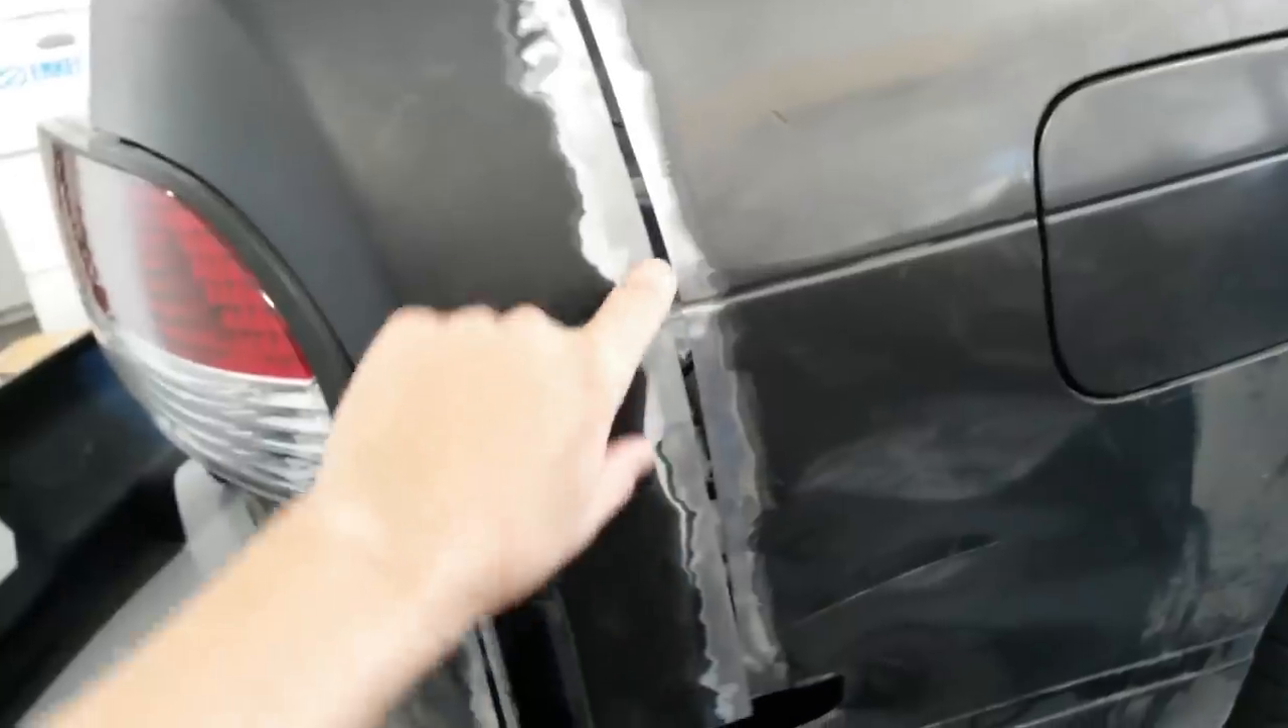There's quite a big gap over here but really that's not a big deal because the over fender is going to be covering it.